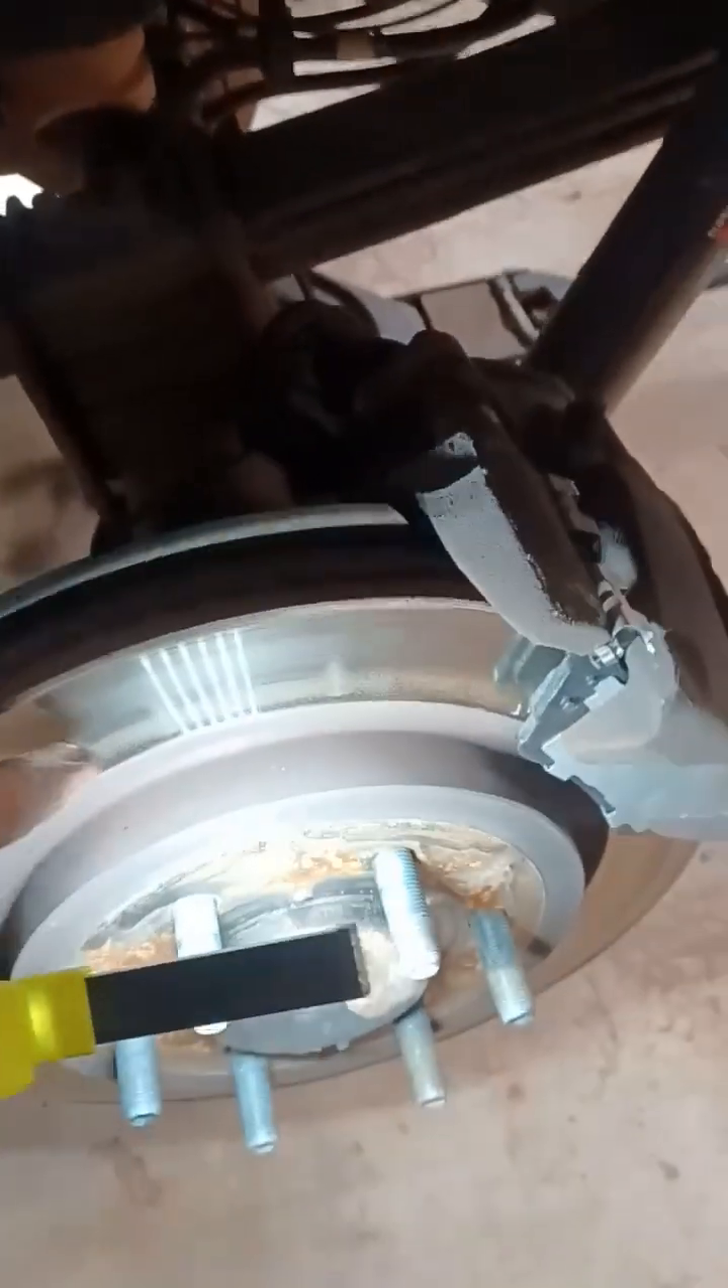All right, folks, we got the tires off.